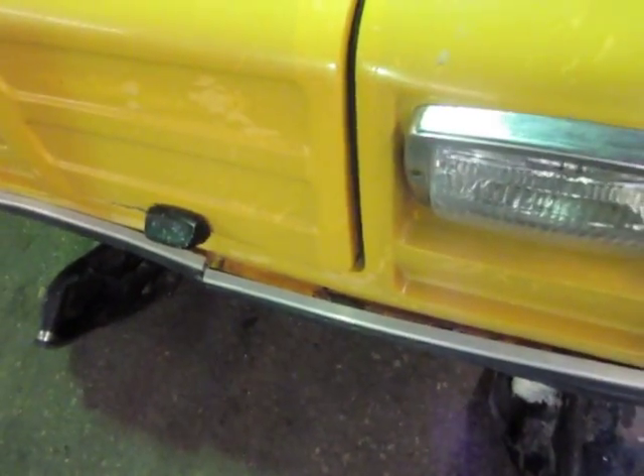The bumper's kind of coming off there for some reason.